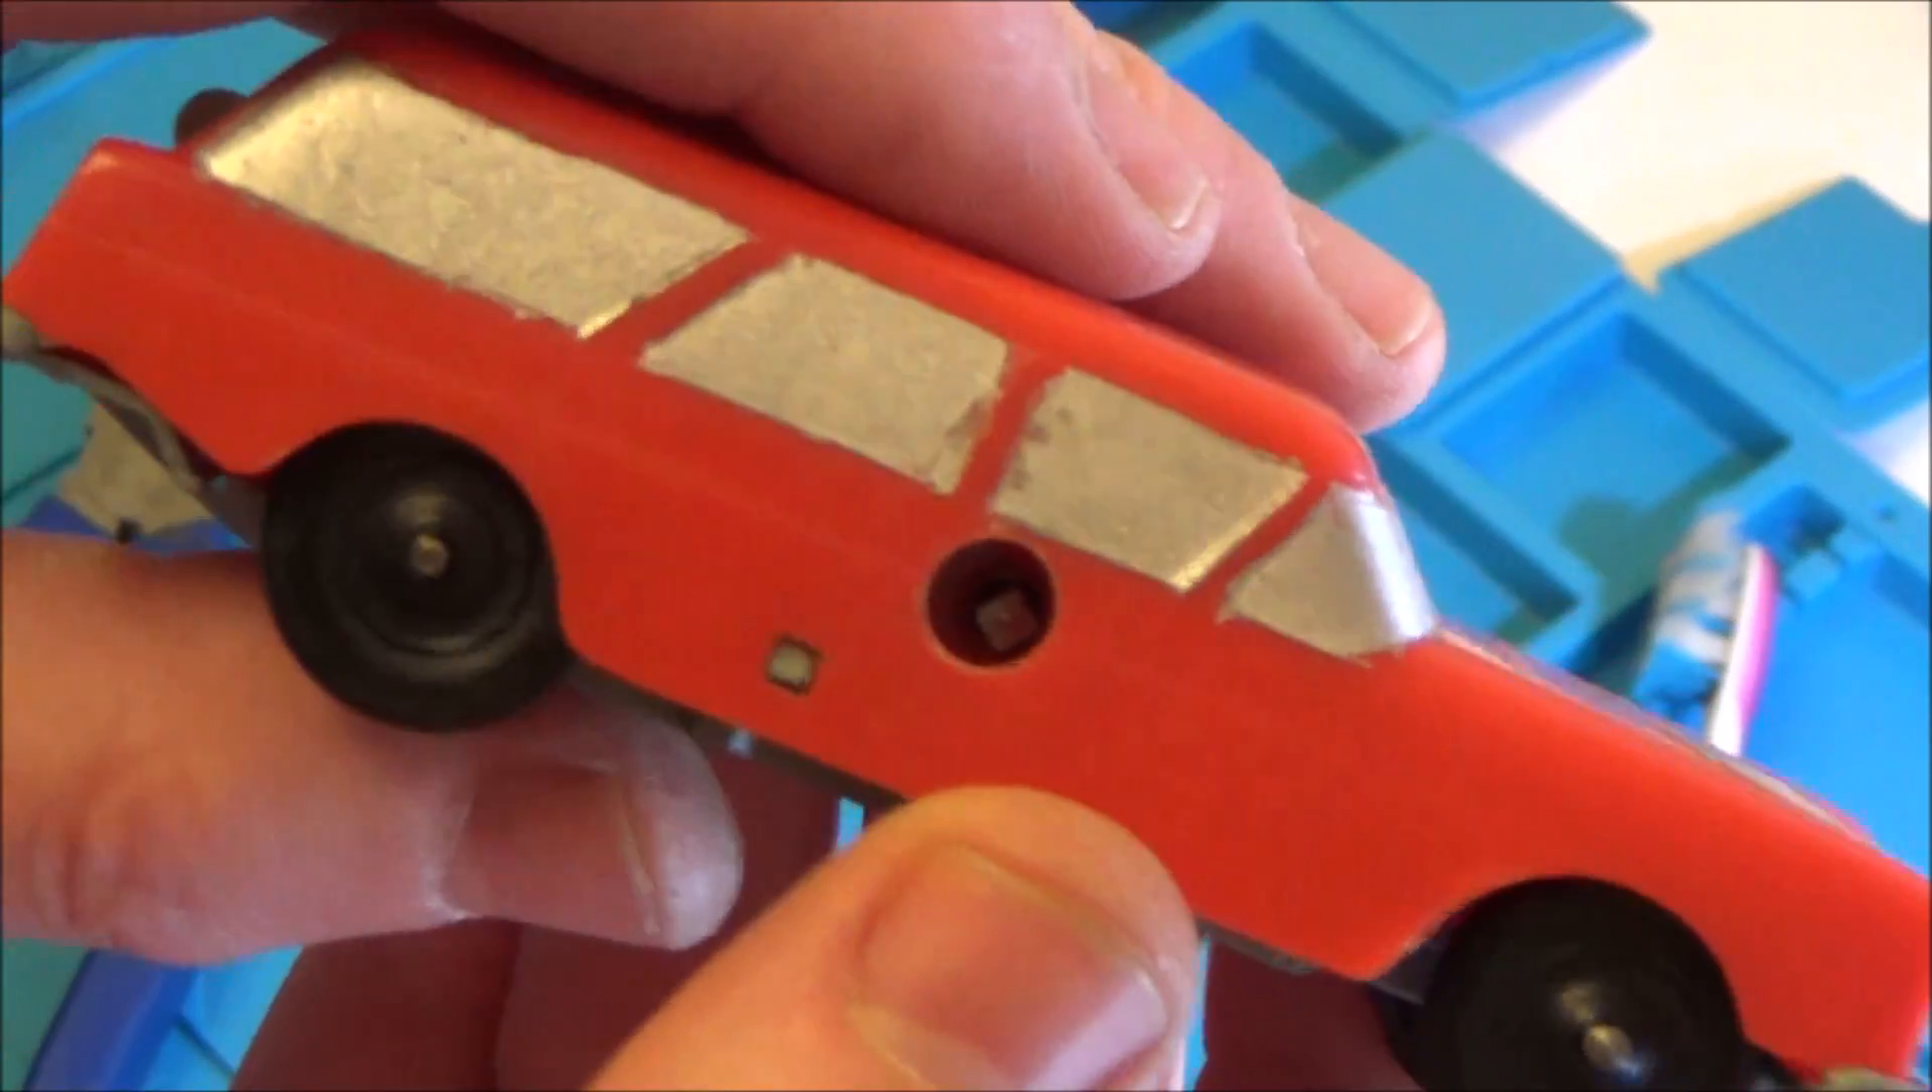Keyhole's not aligned in the center though. It's still off.